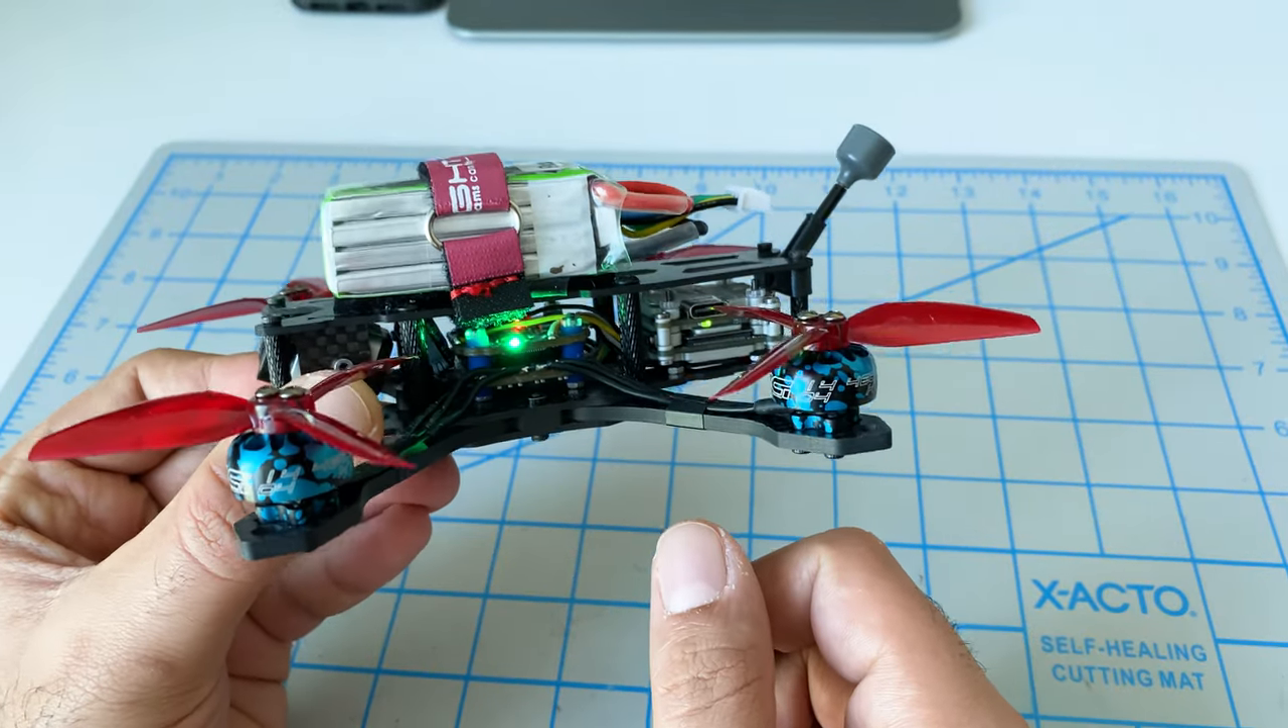Here is the frame all put together.